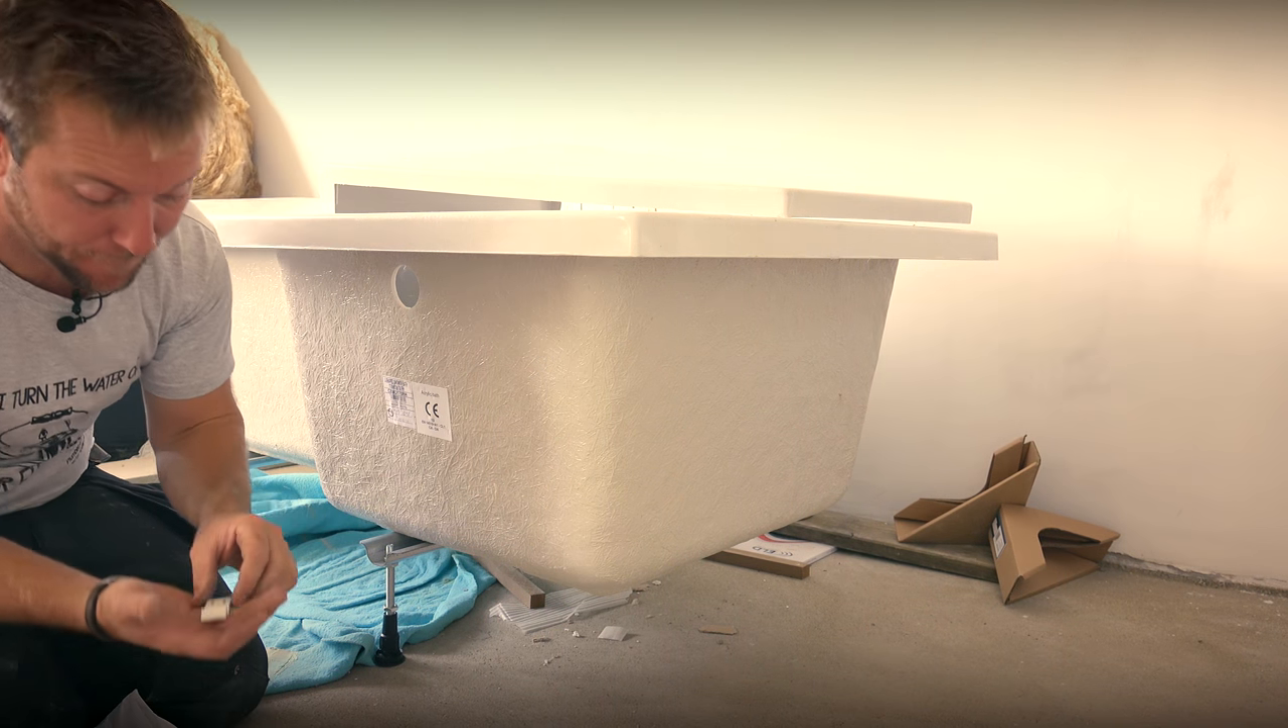Right so we've got the bath down, we've got these feet on here and we've got all the plastic, well we've got all the protective cardboard off.